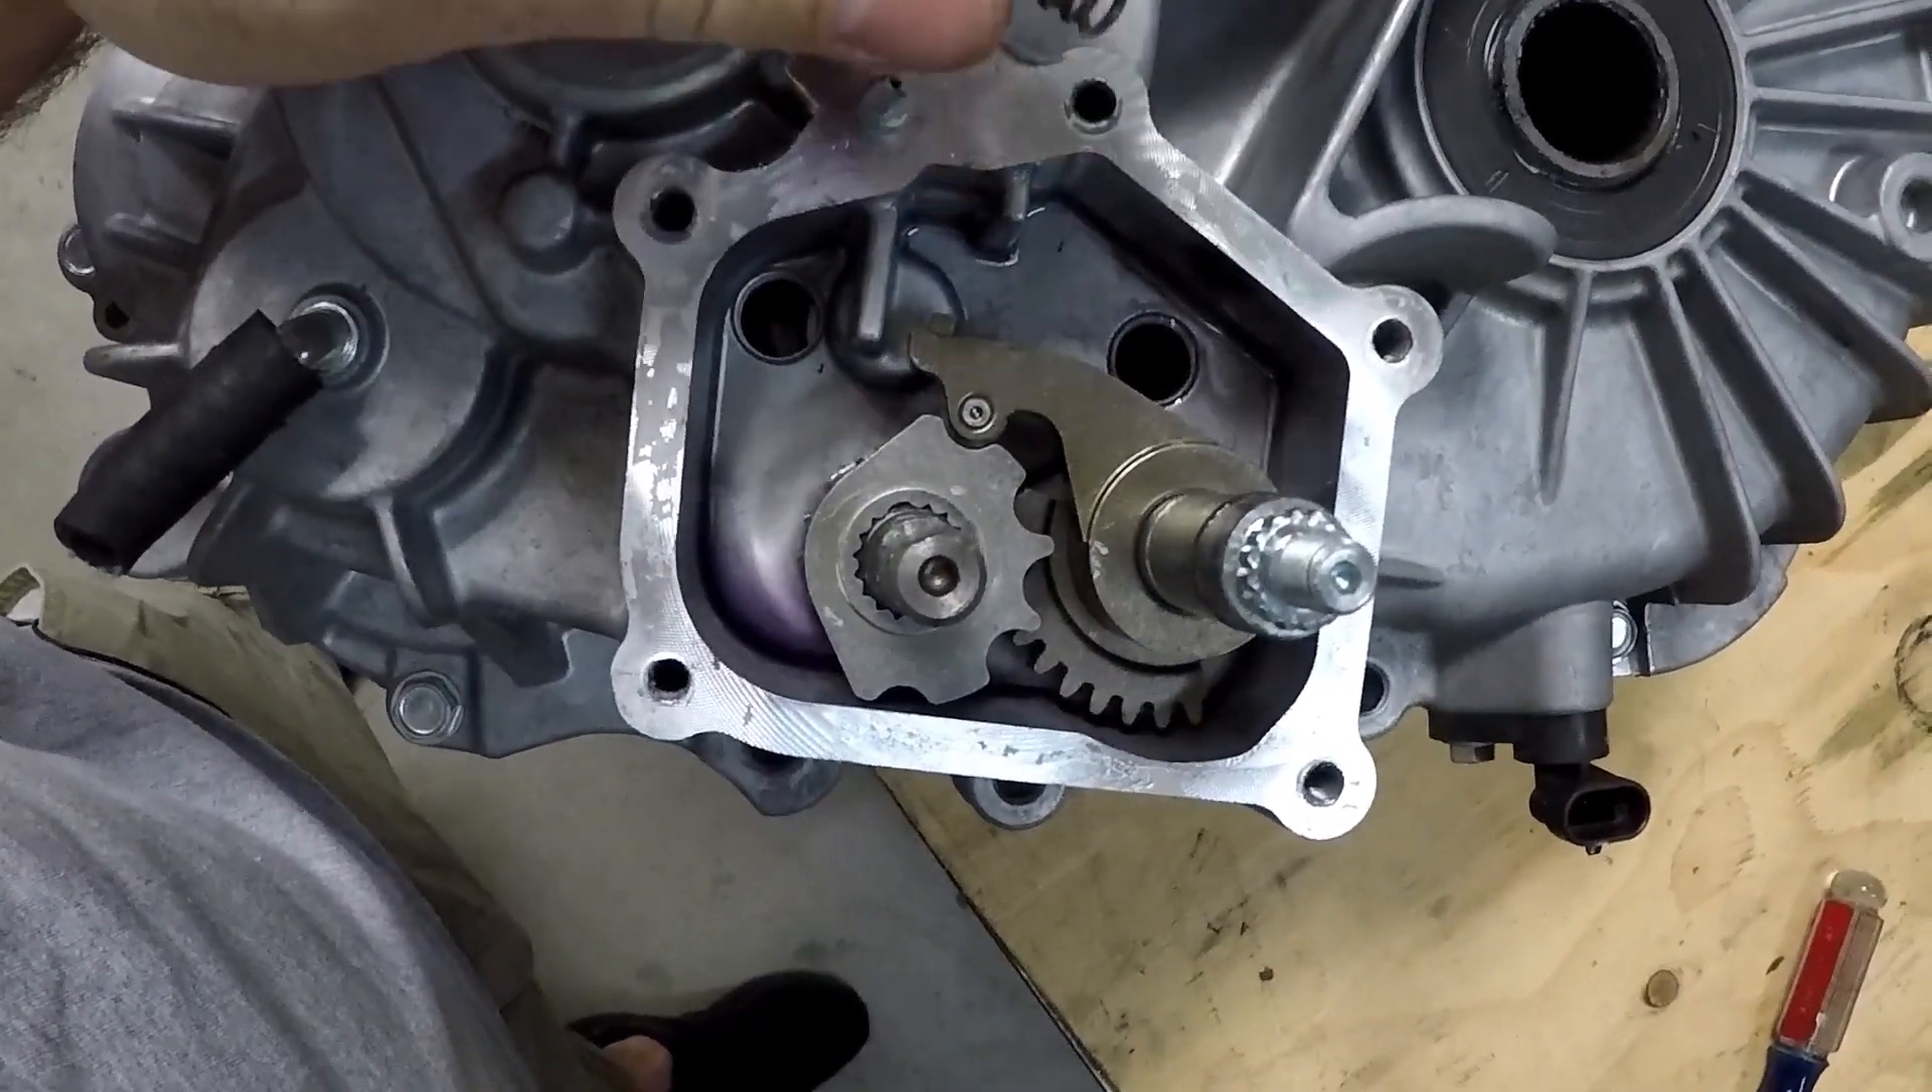Alright, now that we've got the cover off, we can see what's going on here.